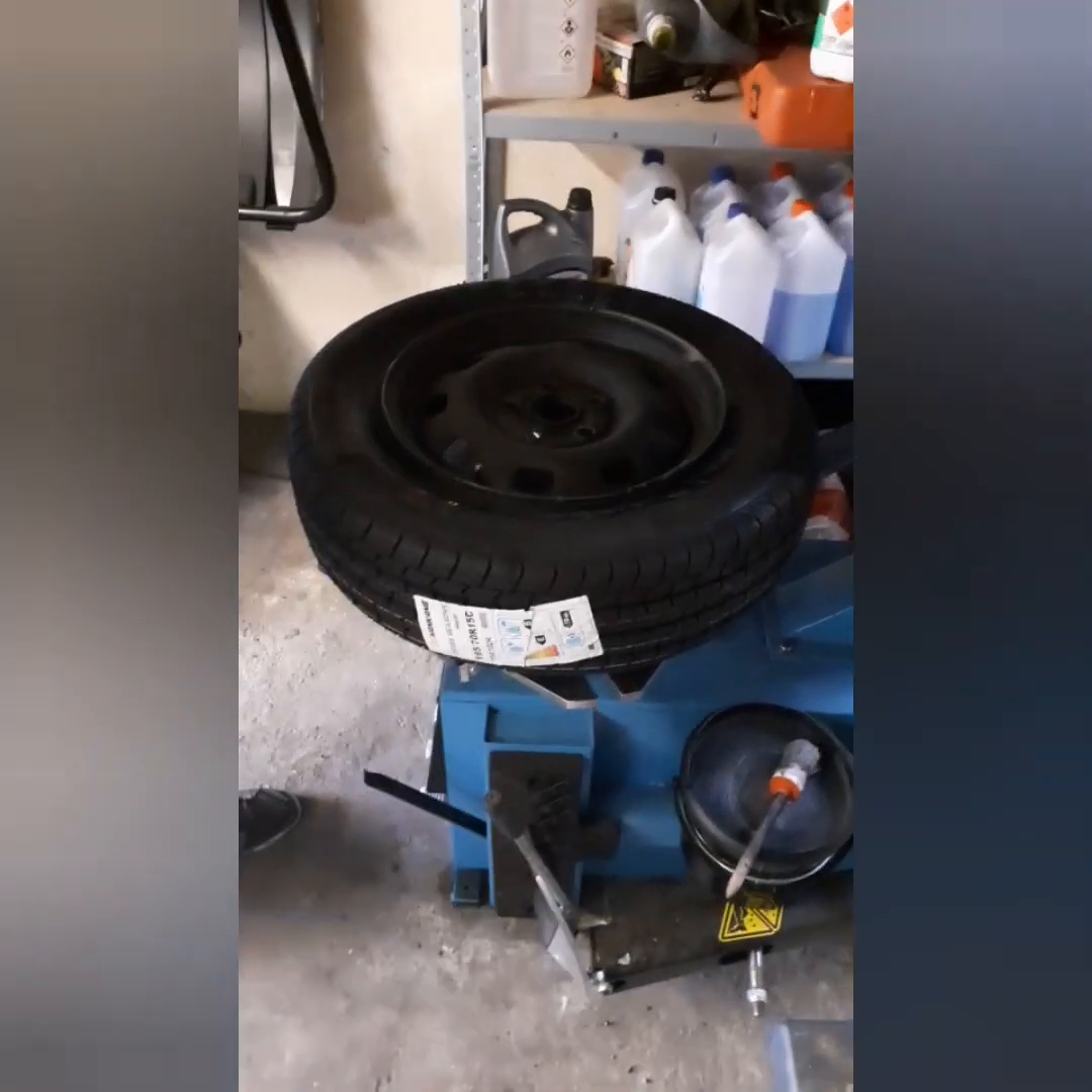Et voilà. Le pneu est monté.